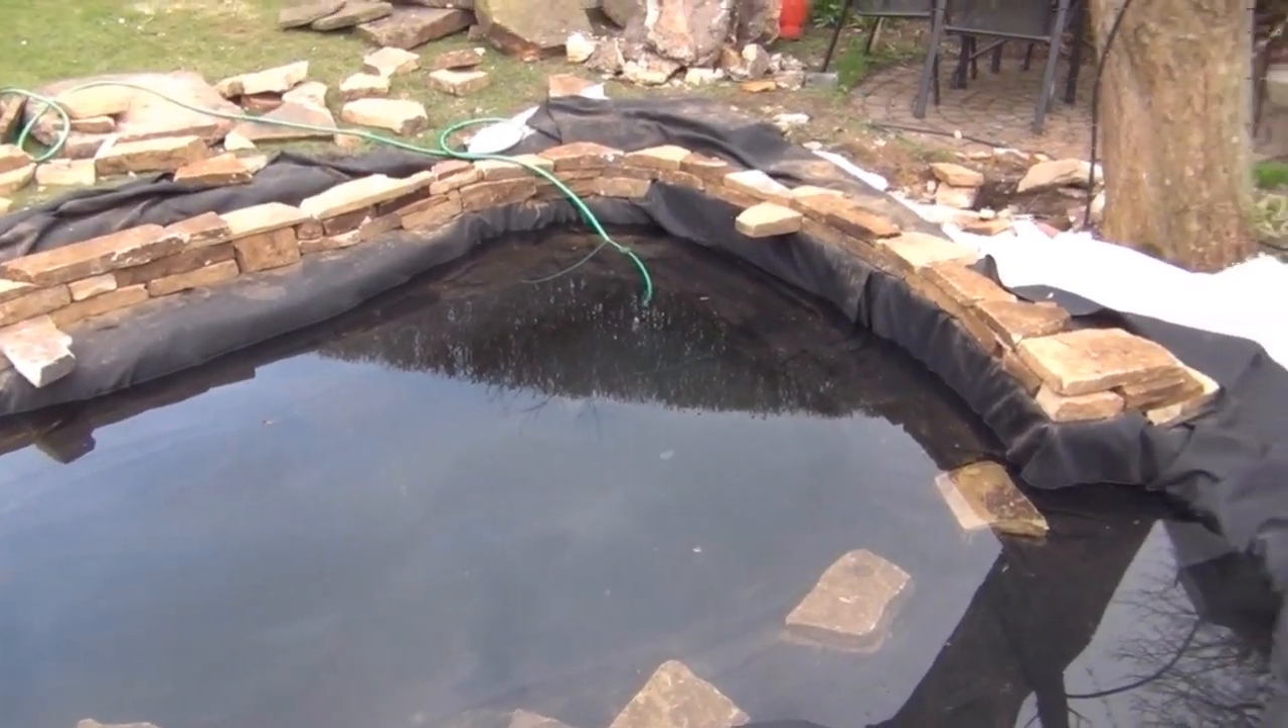And we've started building the dry stone wall.